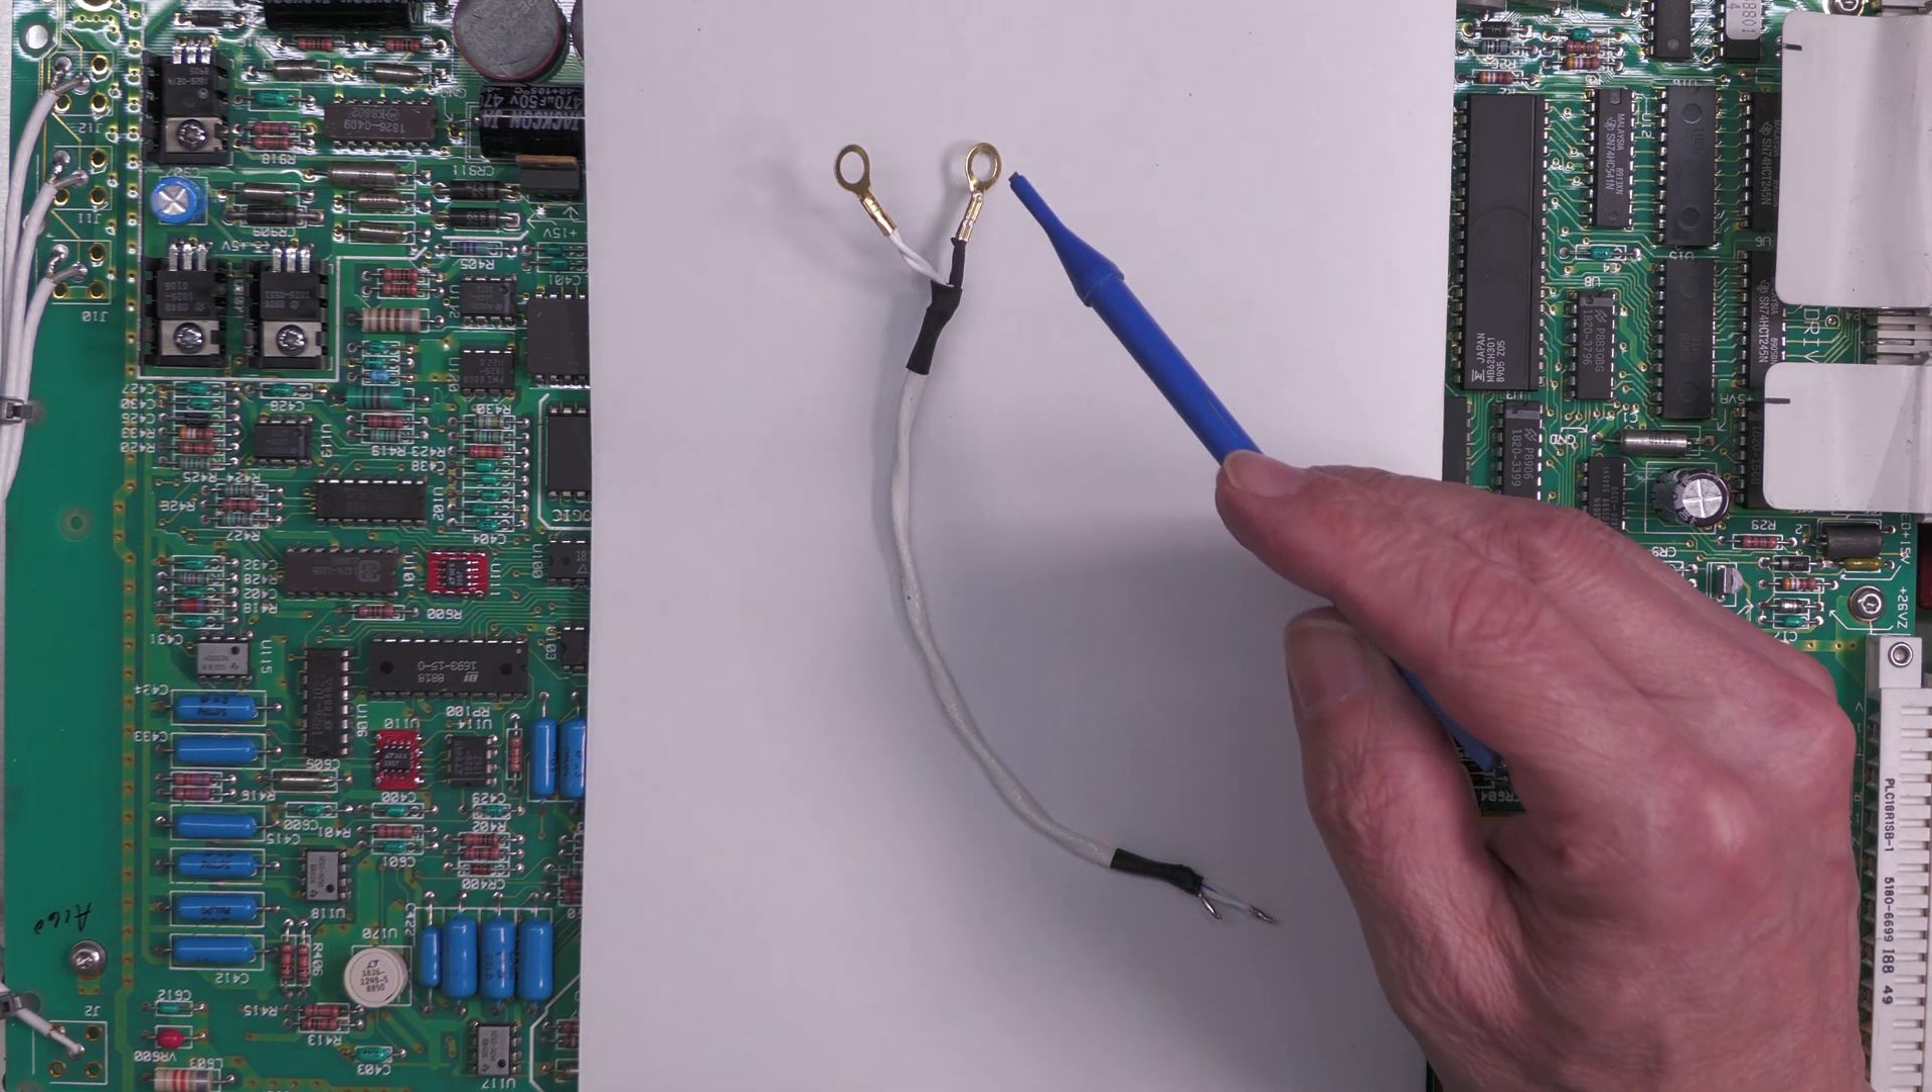This ends already tinned up and soldered ready to go onto the PCB and the other end here I've got my ring crimps to go onto the back of the banana sockets.